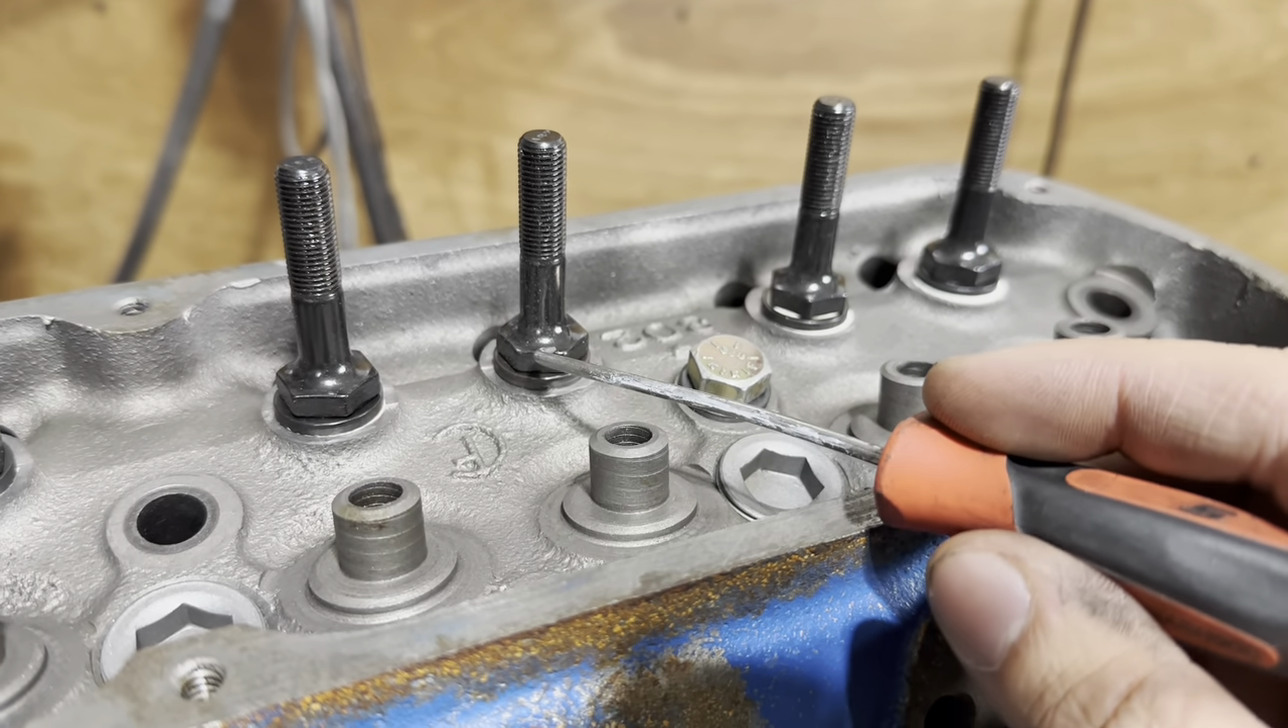You'll notice that I put a washer under all of these studs, and I can't pull that out right now. These are all torqued and they're permanent.